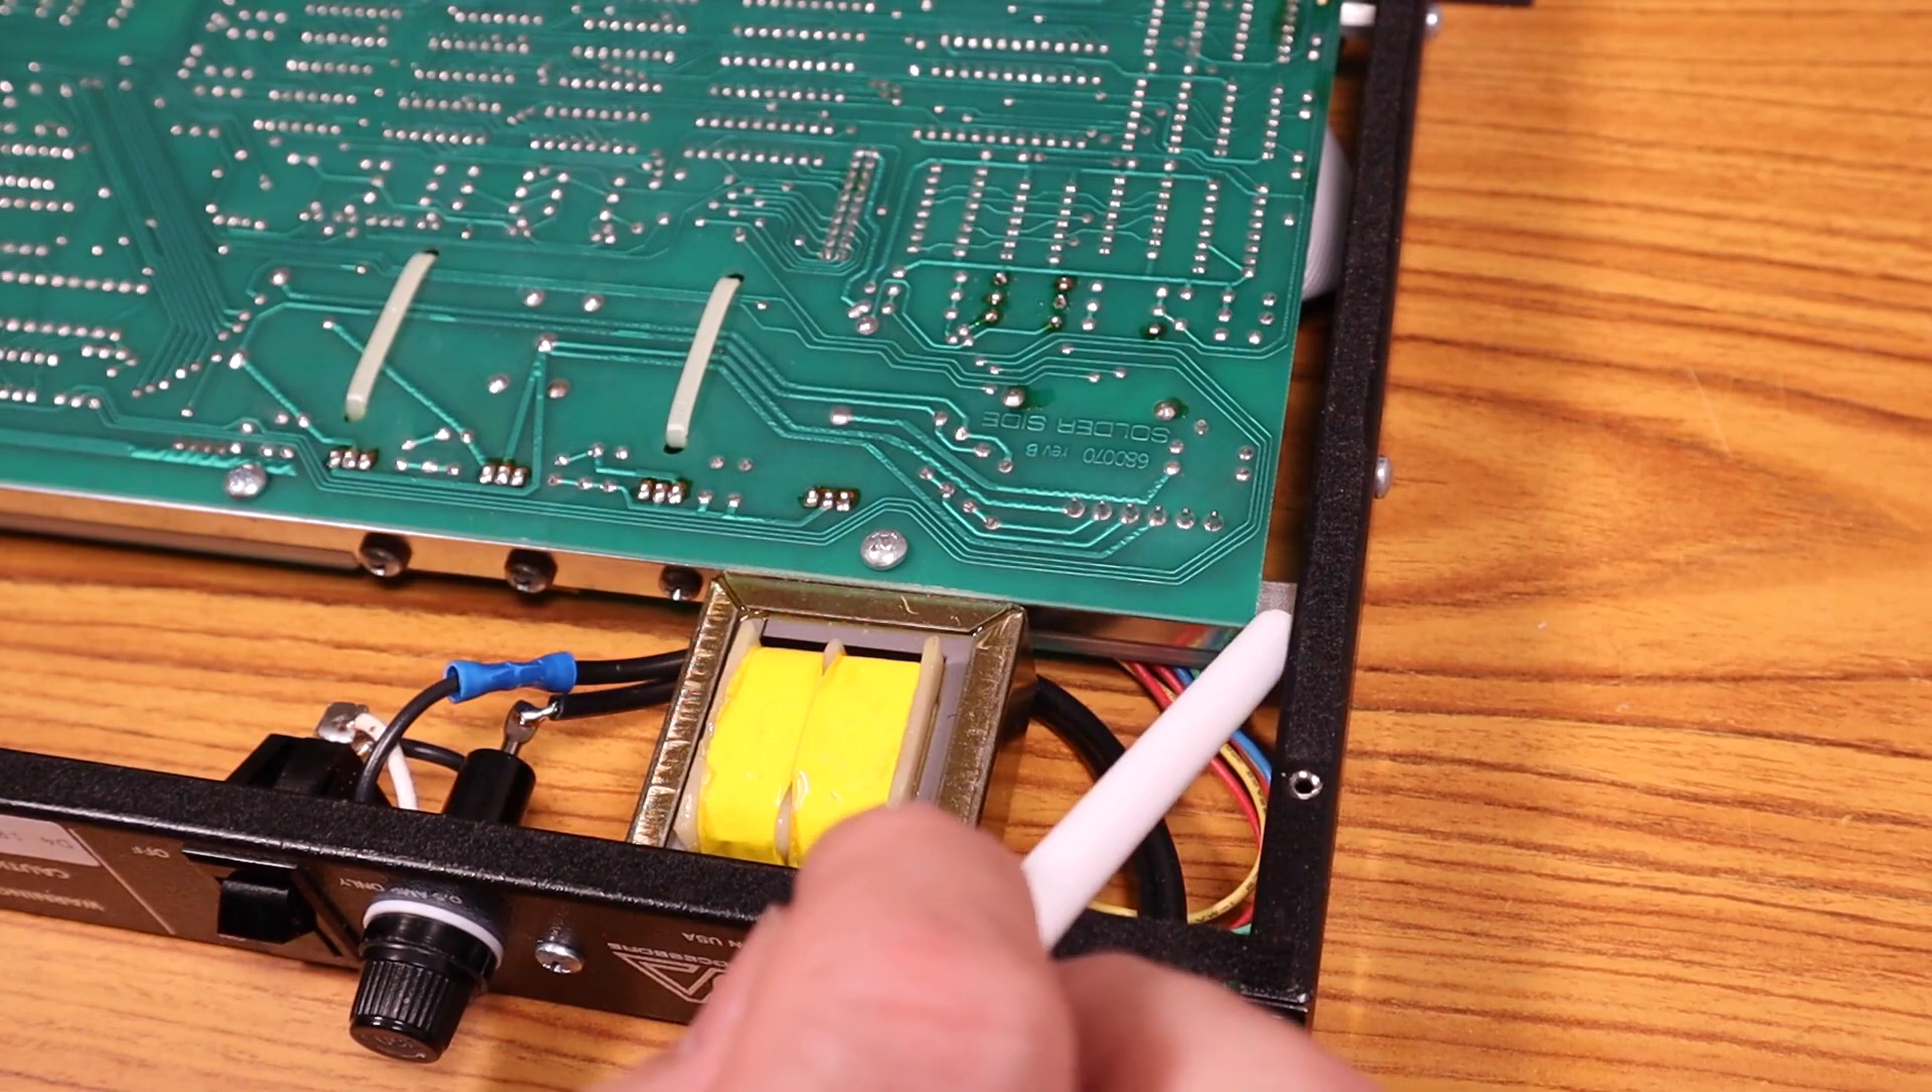Most of the physical vibration is coming from the fact that the top of this transformer is touching where the circuit board is mounted. If you can see right here, there's actually an aluminum L channel that runs along here, and the transformer is hitting that.